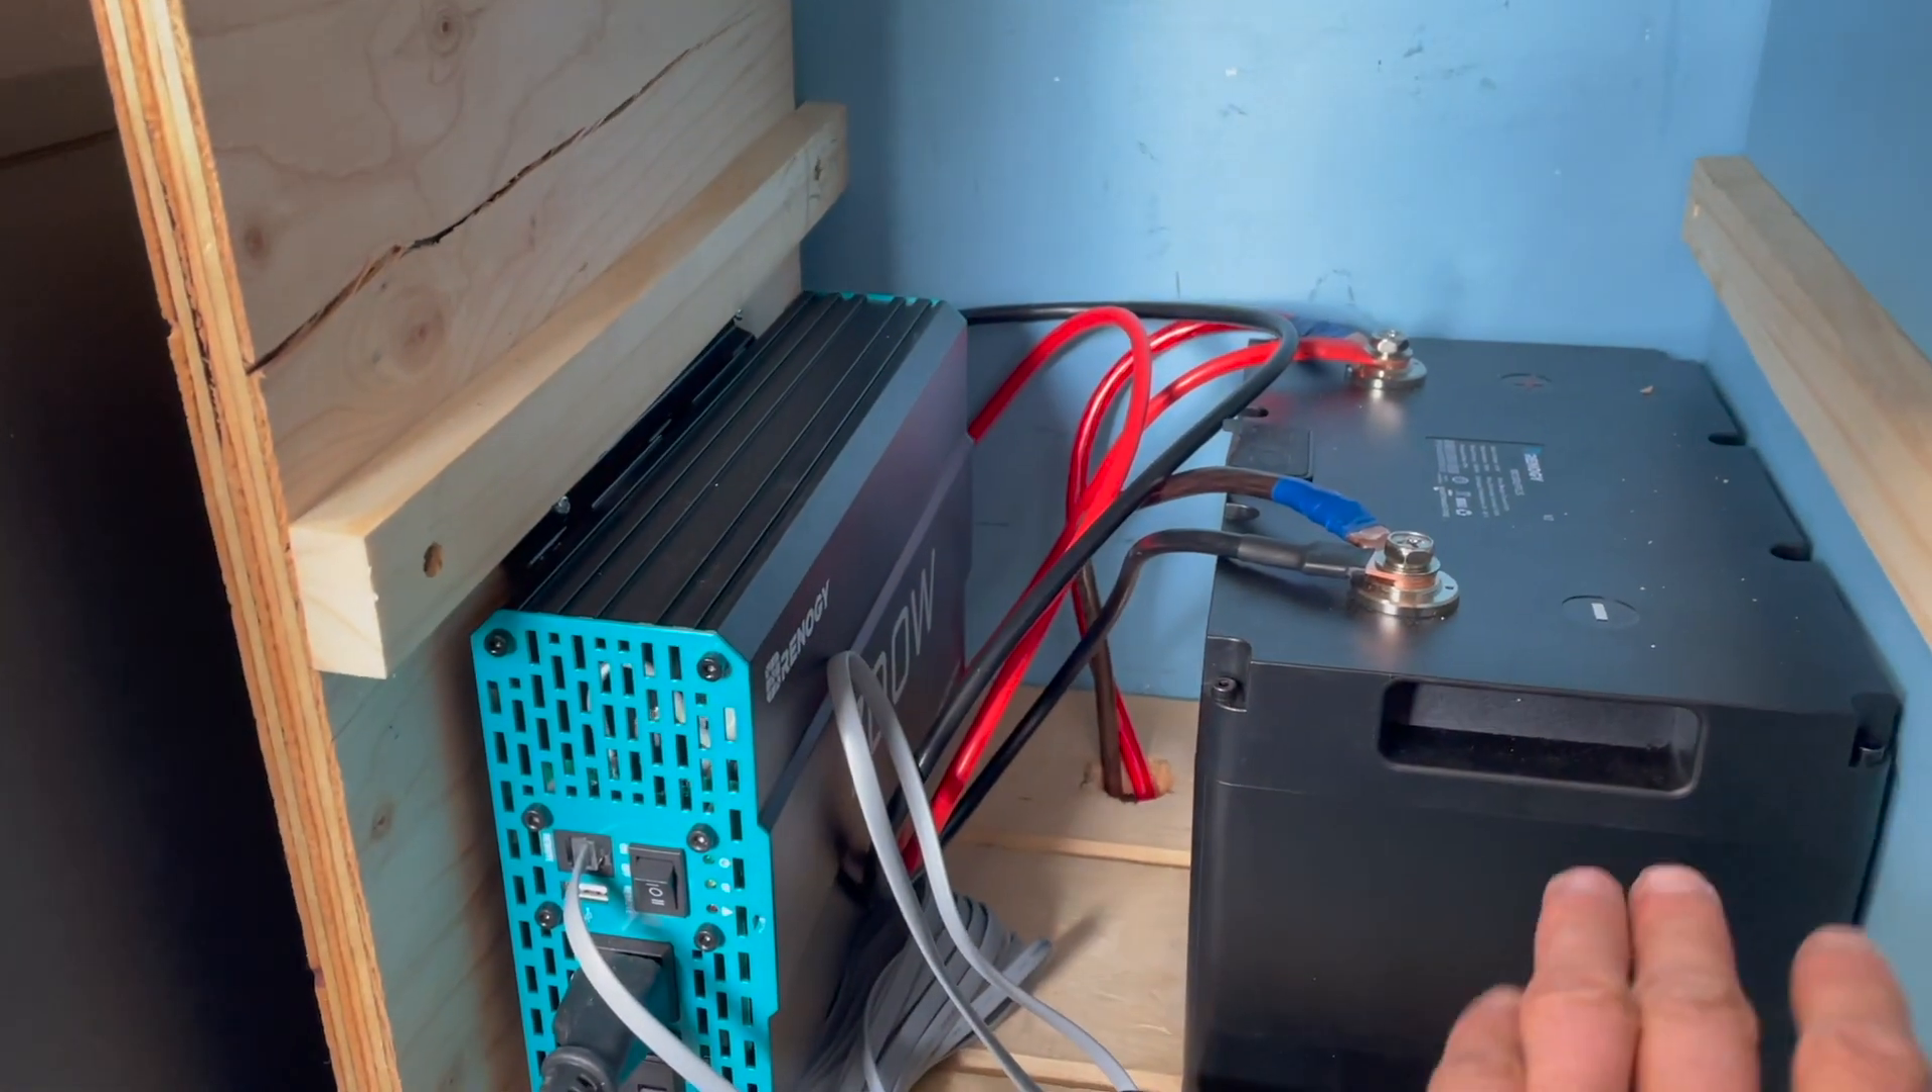The battery is hooked up. The inverter is hooked up.